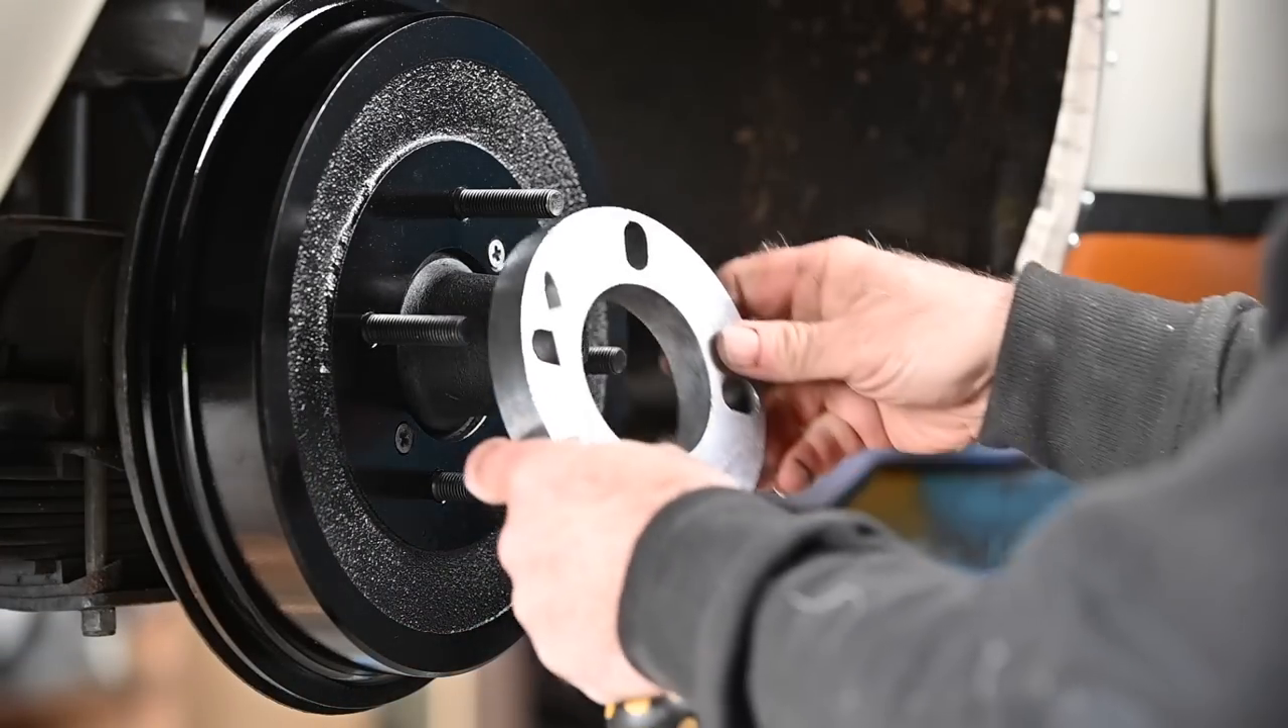It's up and the last thing that needs to go up is the wheel spacer.